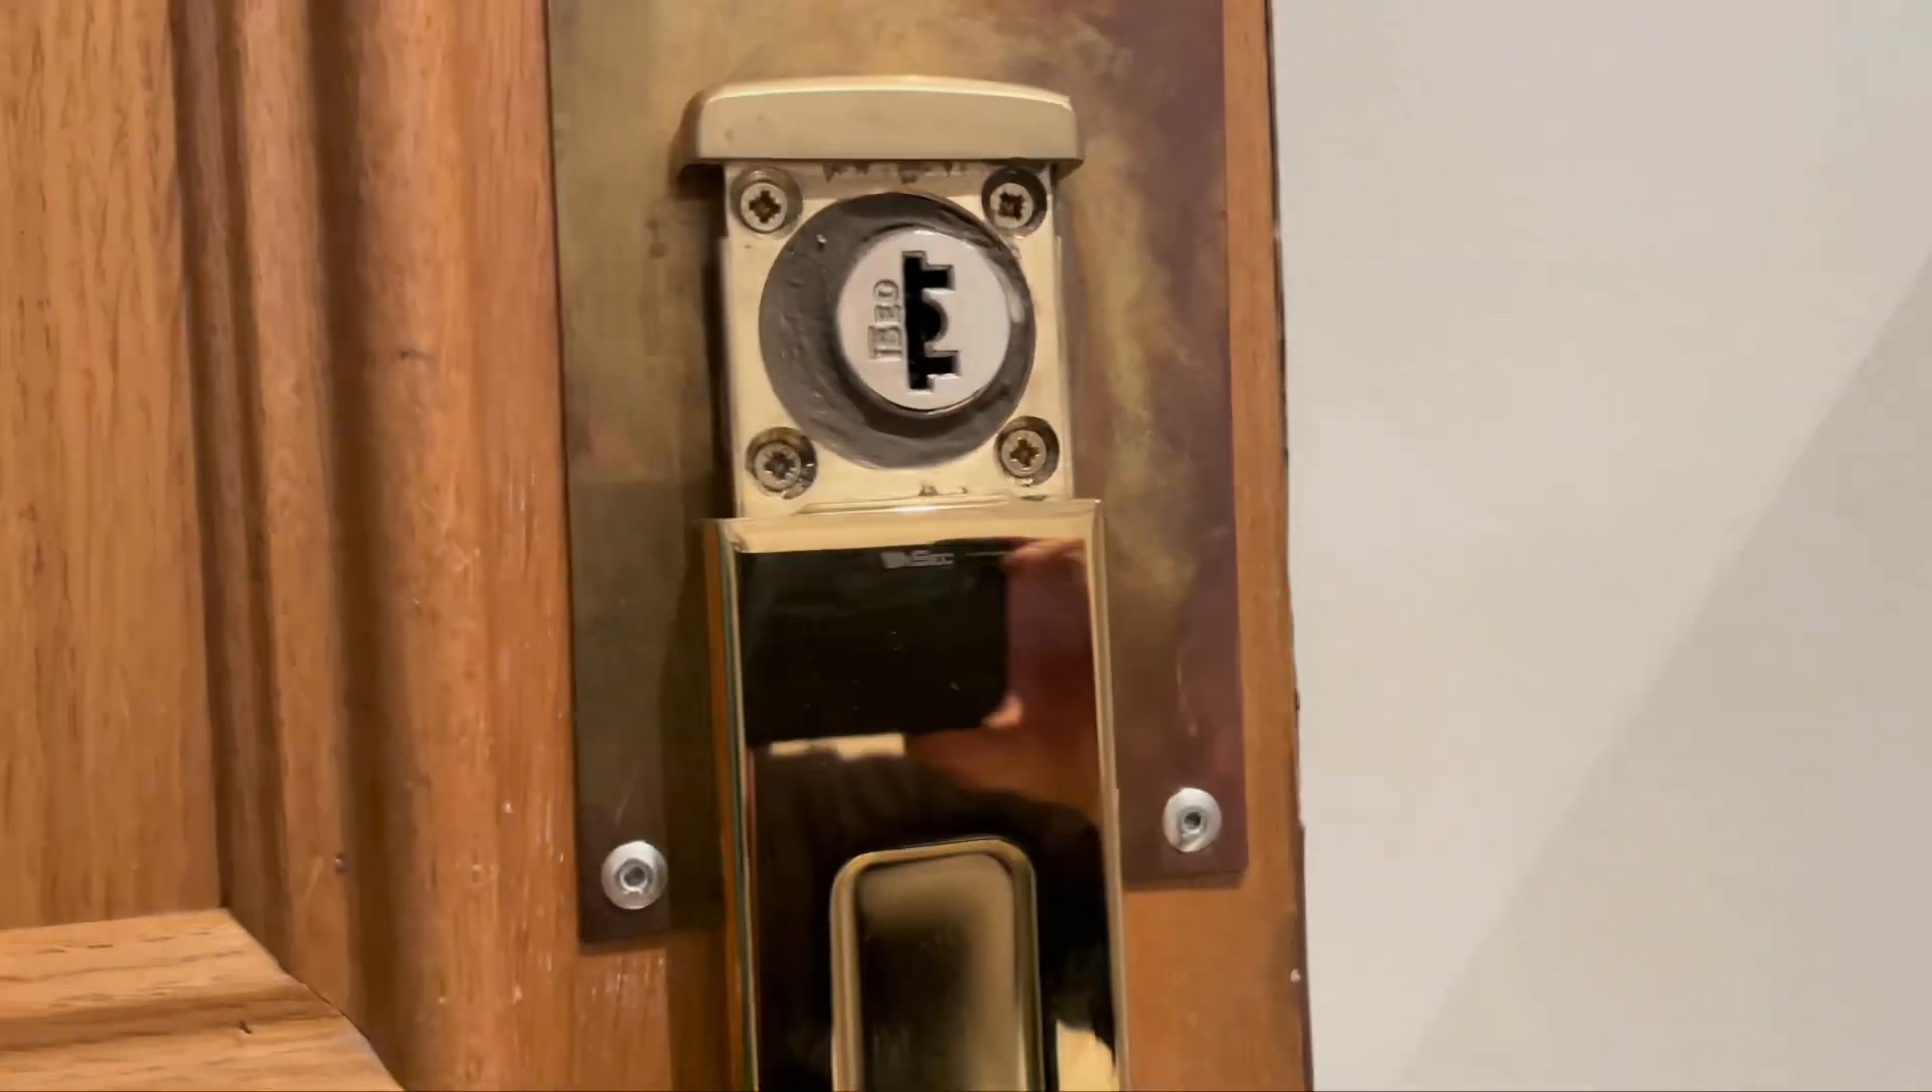Bien, aquí tenemos ya el cilindro Iseo, protegido, 4 tornillos exteriores.